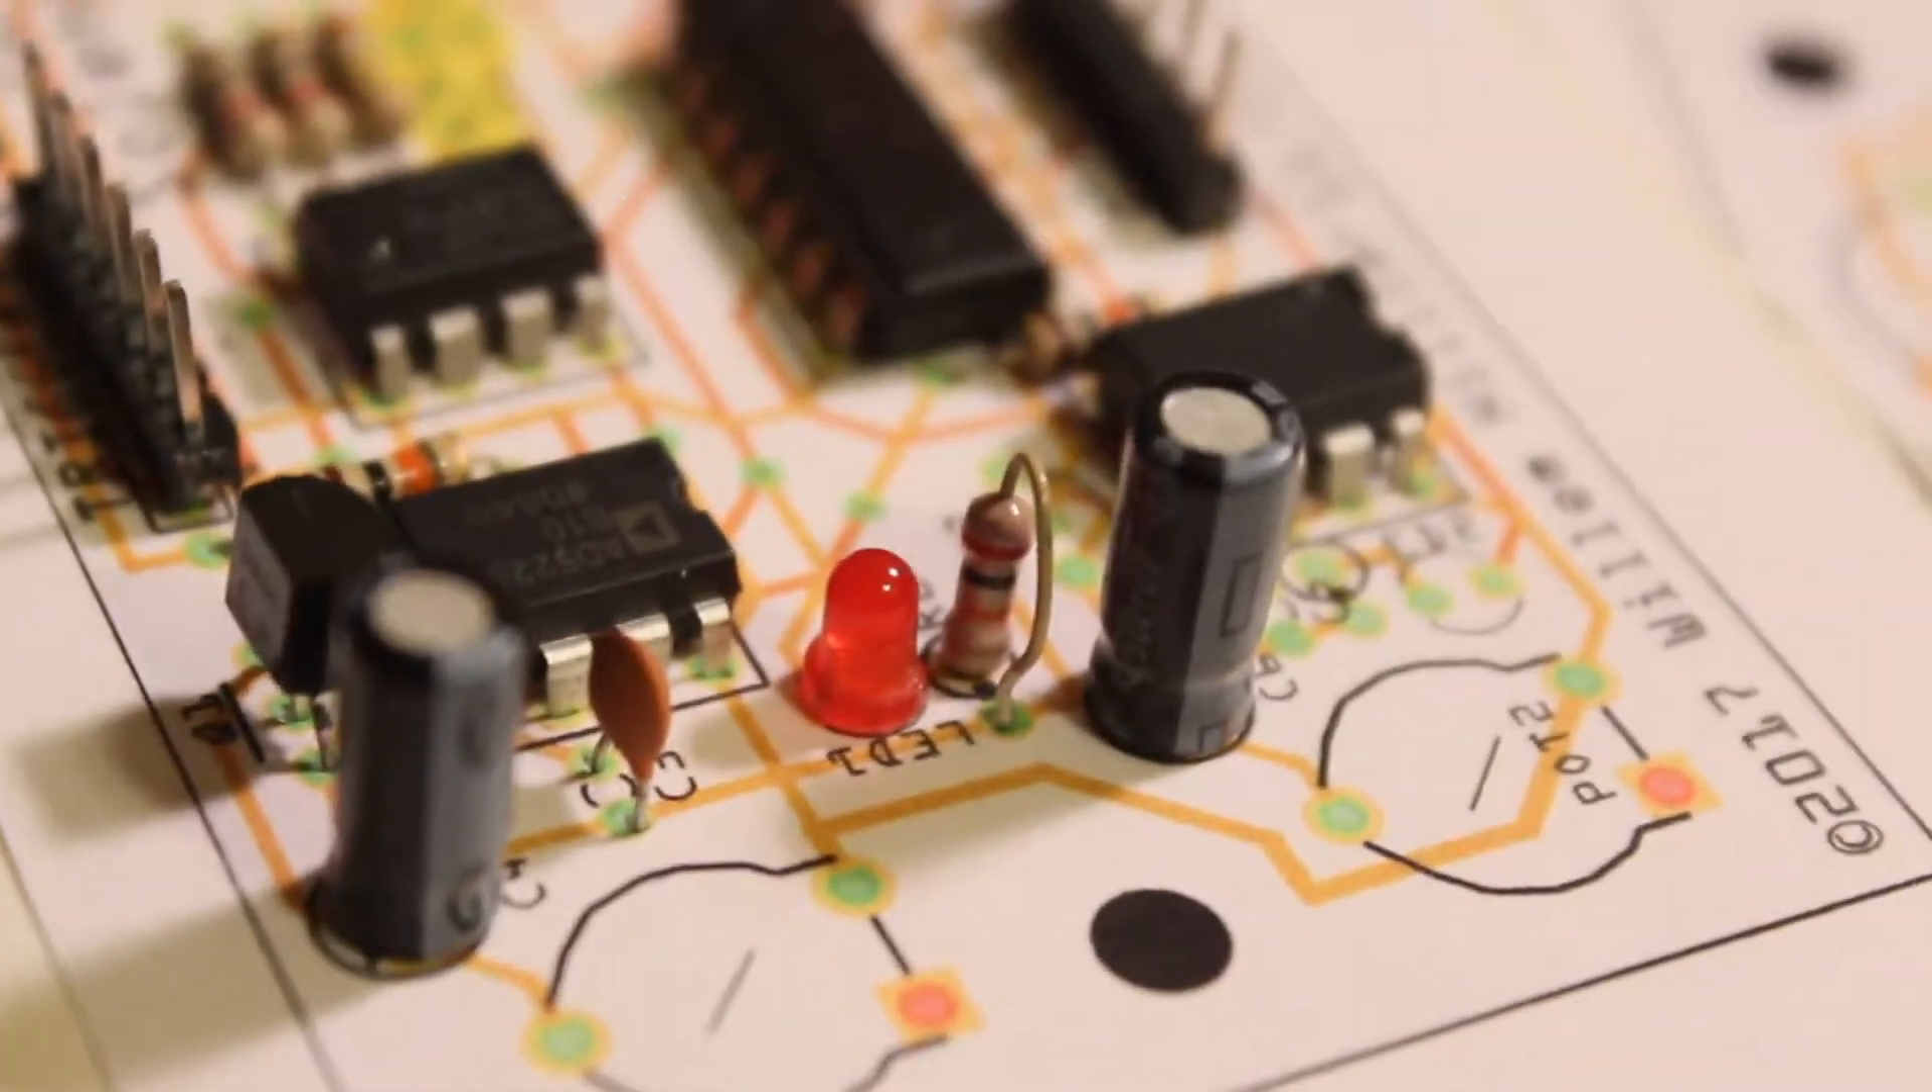Check out that resistor, I ran out of space so I put it vertically.